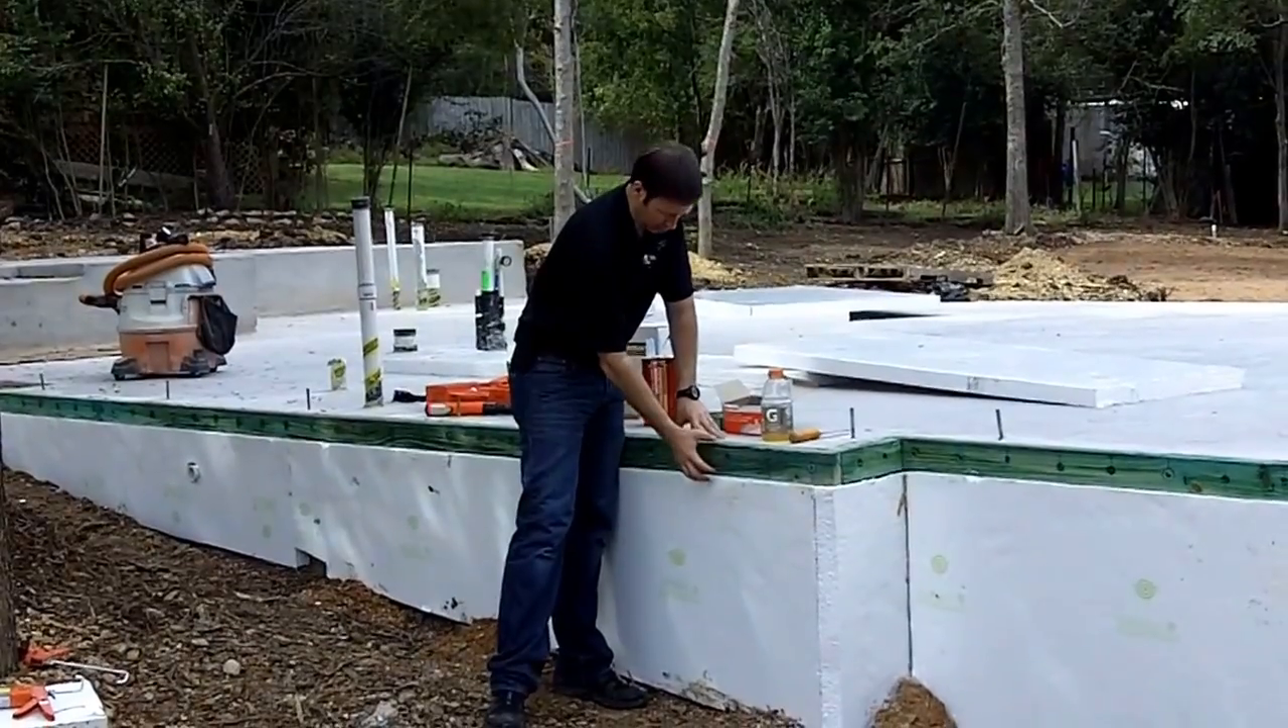Our foam is going from here down into the subgrade. We didn't cover the two by four yet but we are going to have a foam piece that's going to come up above the two by four.